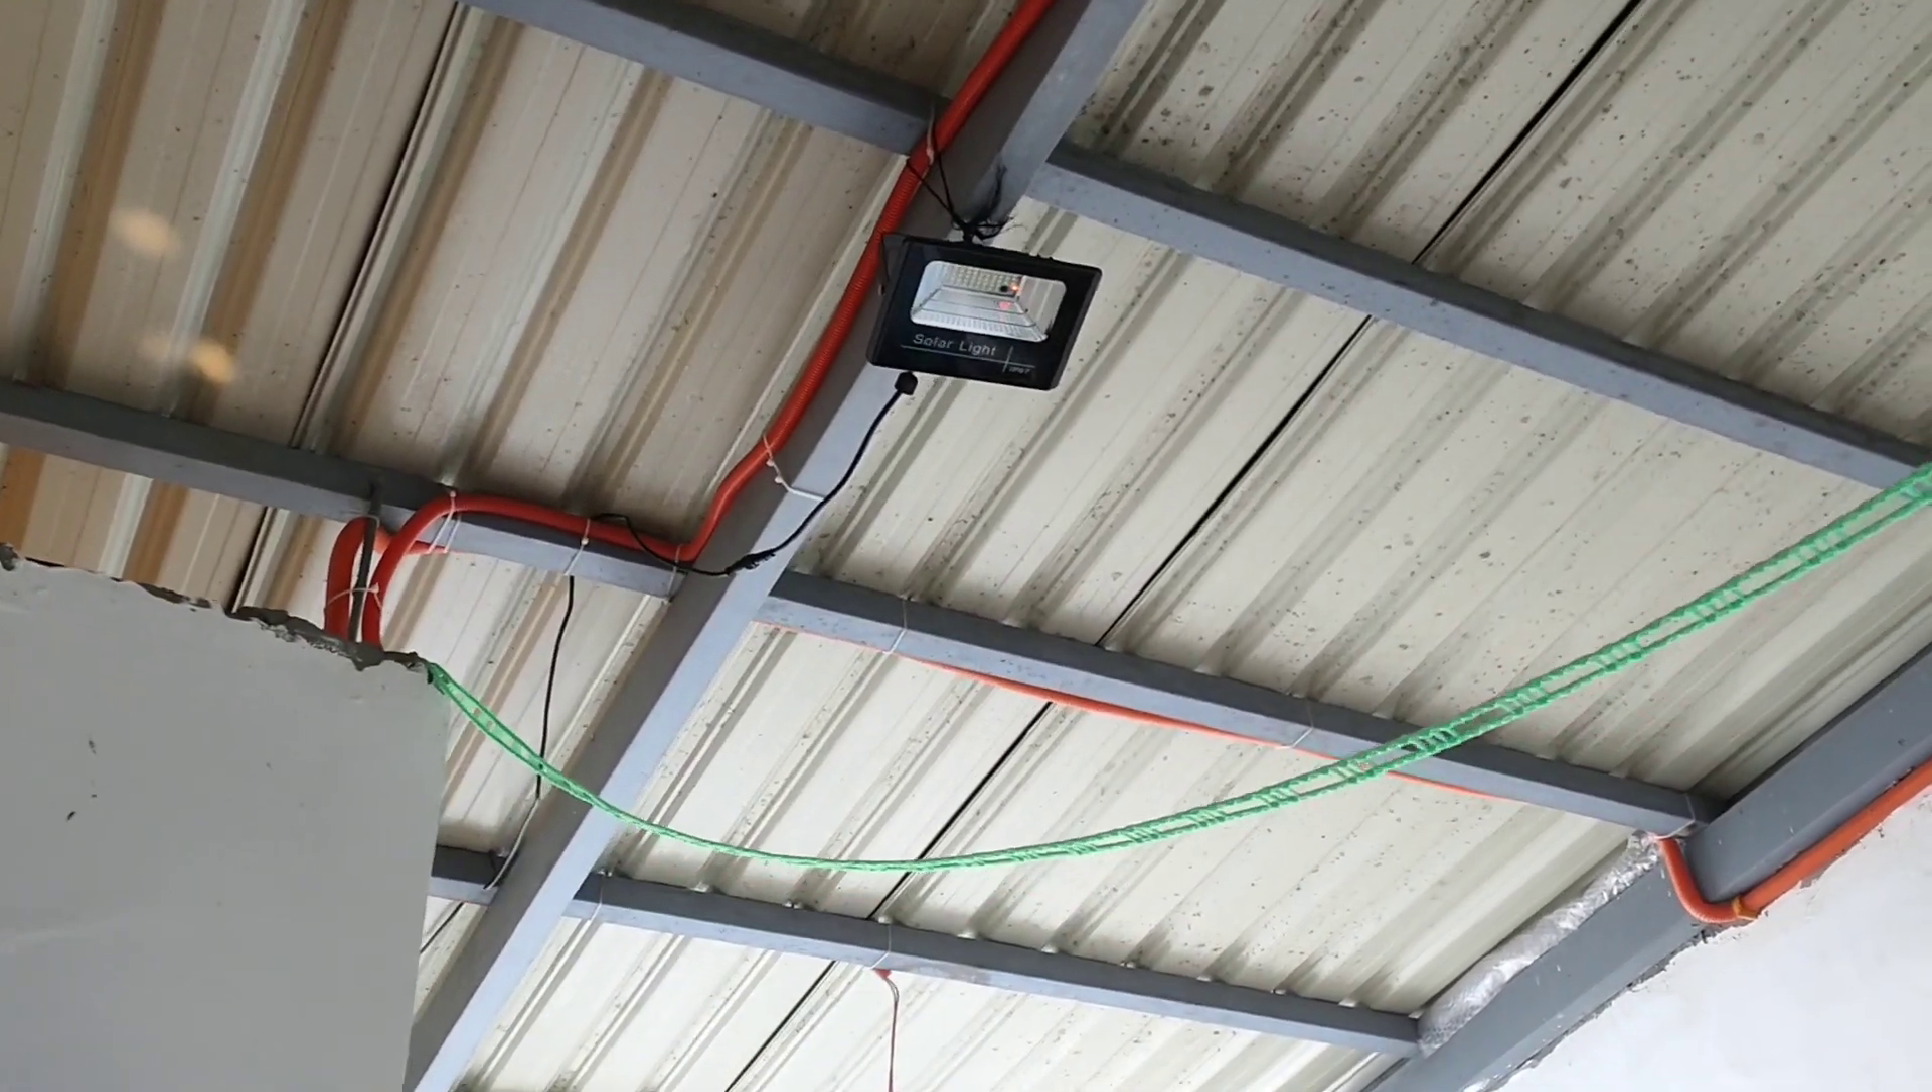So na-install na natin yung ating solar light. So dito natin sya kinabit.